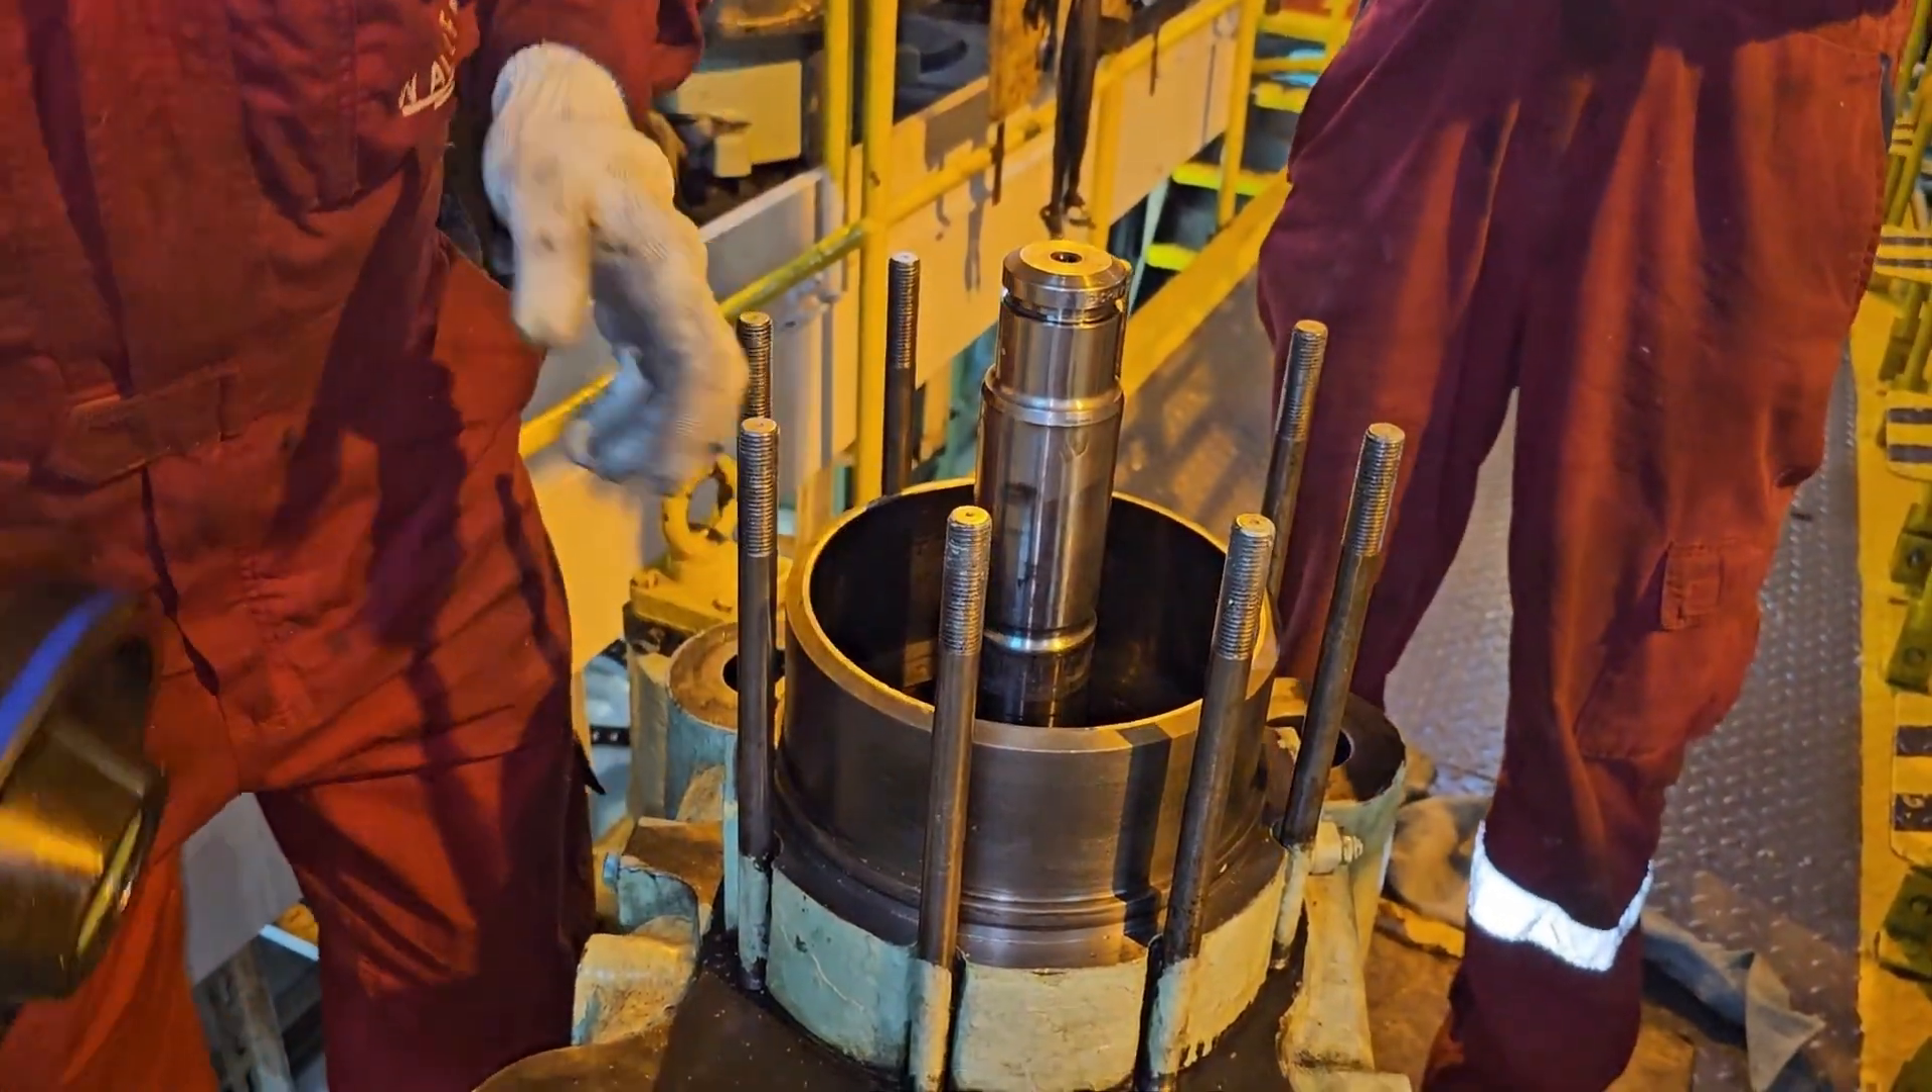You can see now the cylinder is in place.